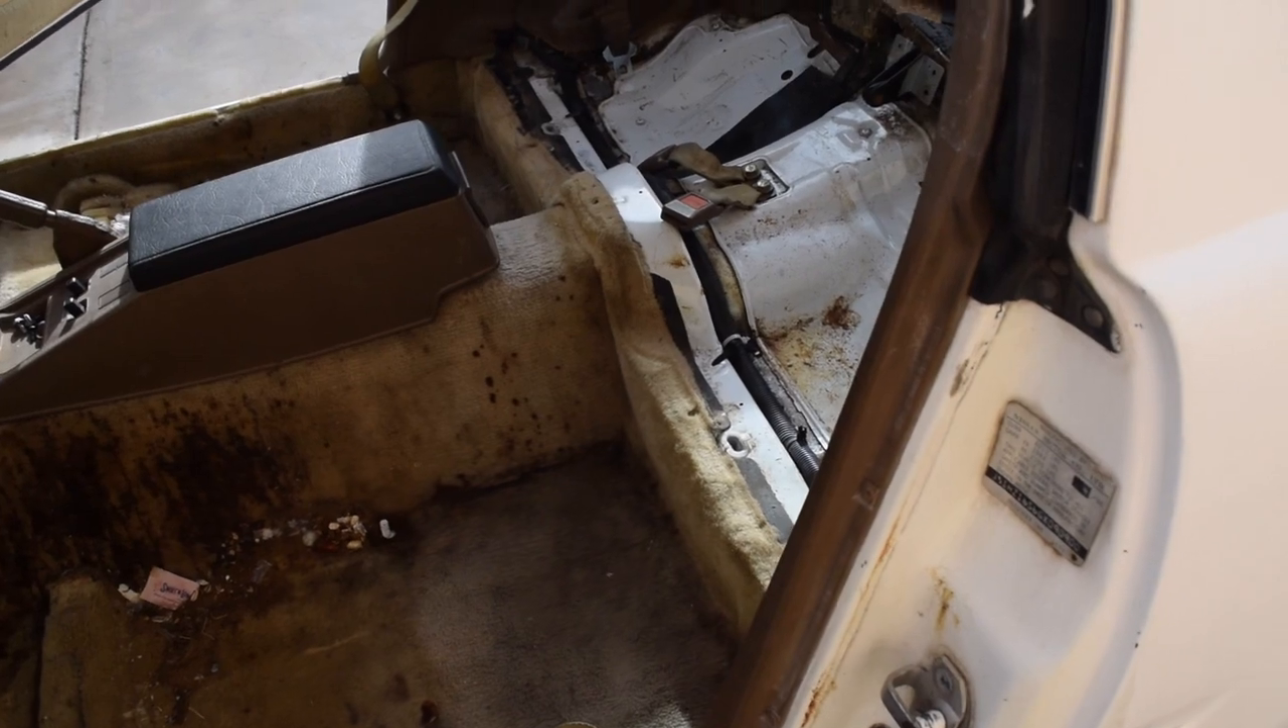So as you can see i've gotten all the seats out i took out the back seats.